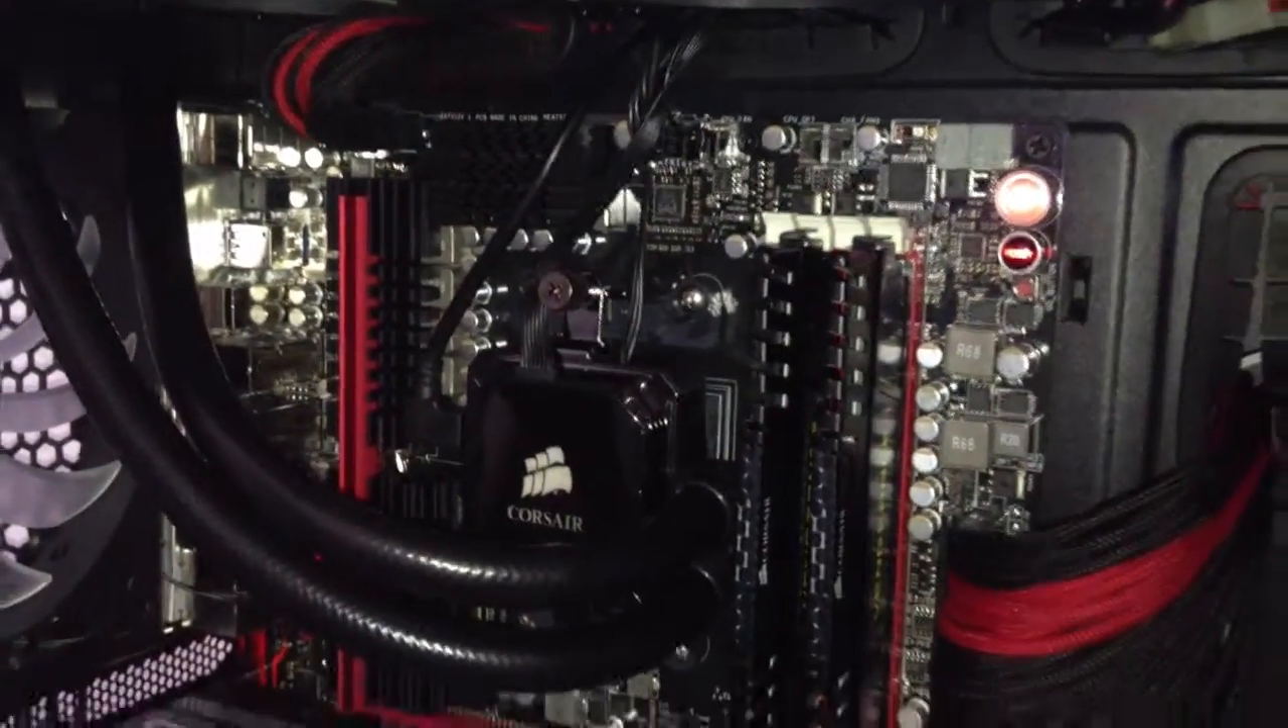So I have installed my motherboard into my case. And this is how it looks like.